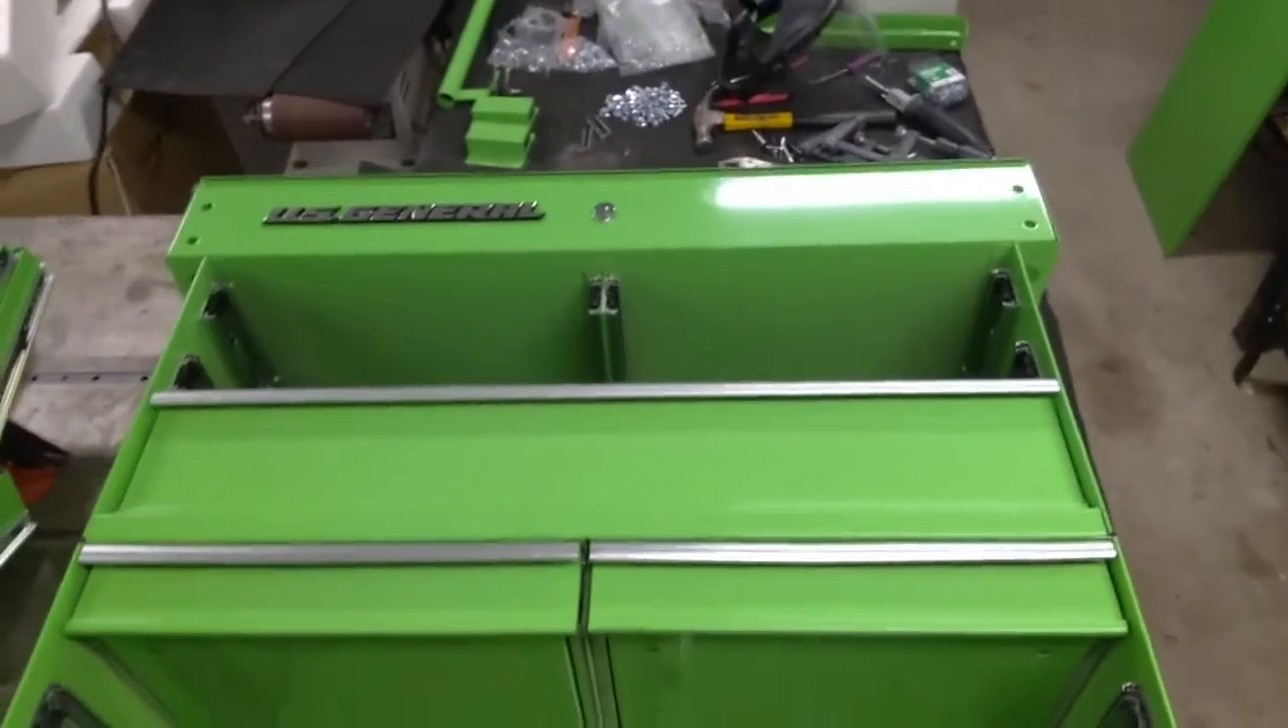Here you'll see I have installed the two lower drawers and the one upper bottom drawer on the tool cart here.